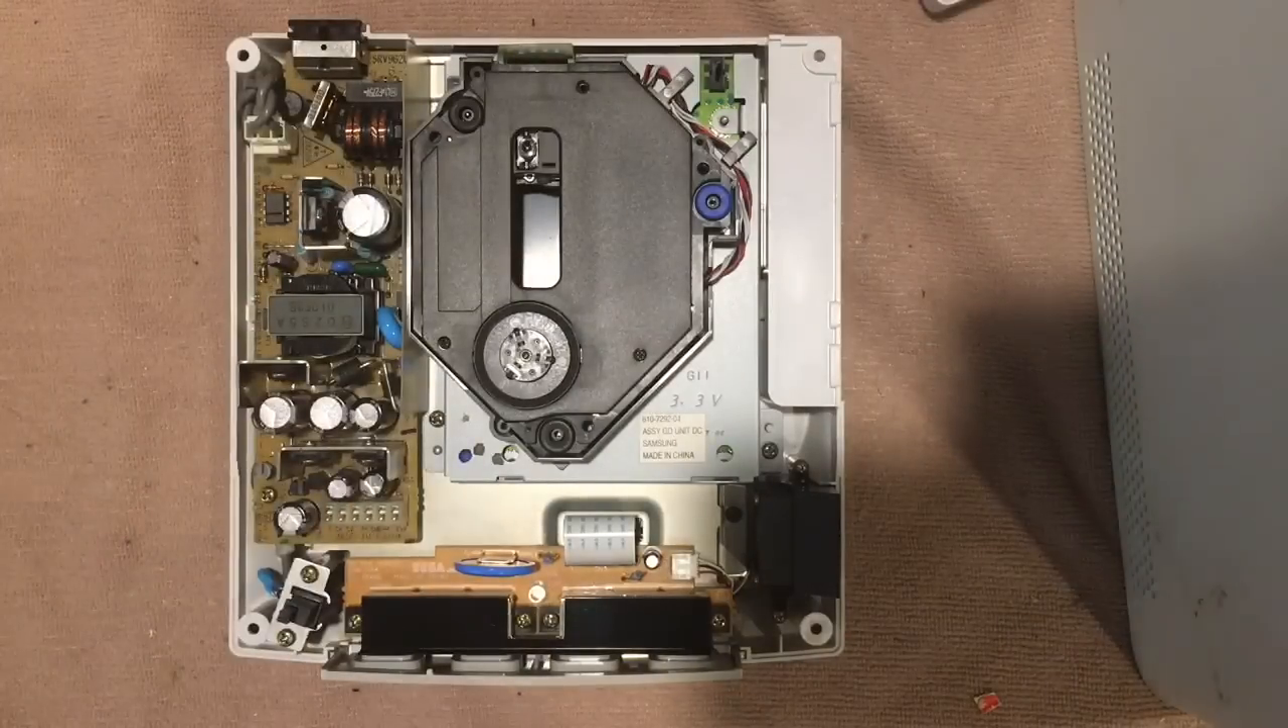So the lid is off here and this is what we've got.